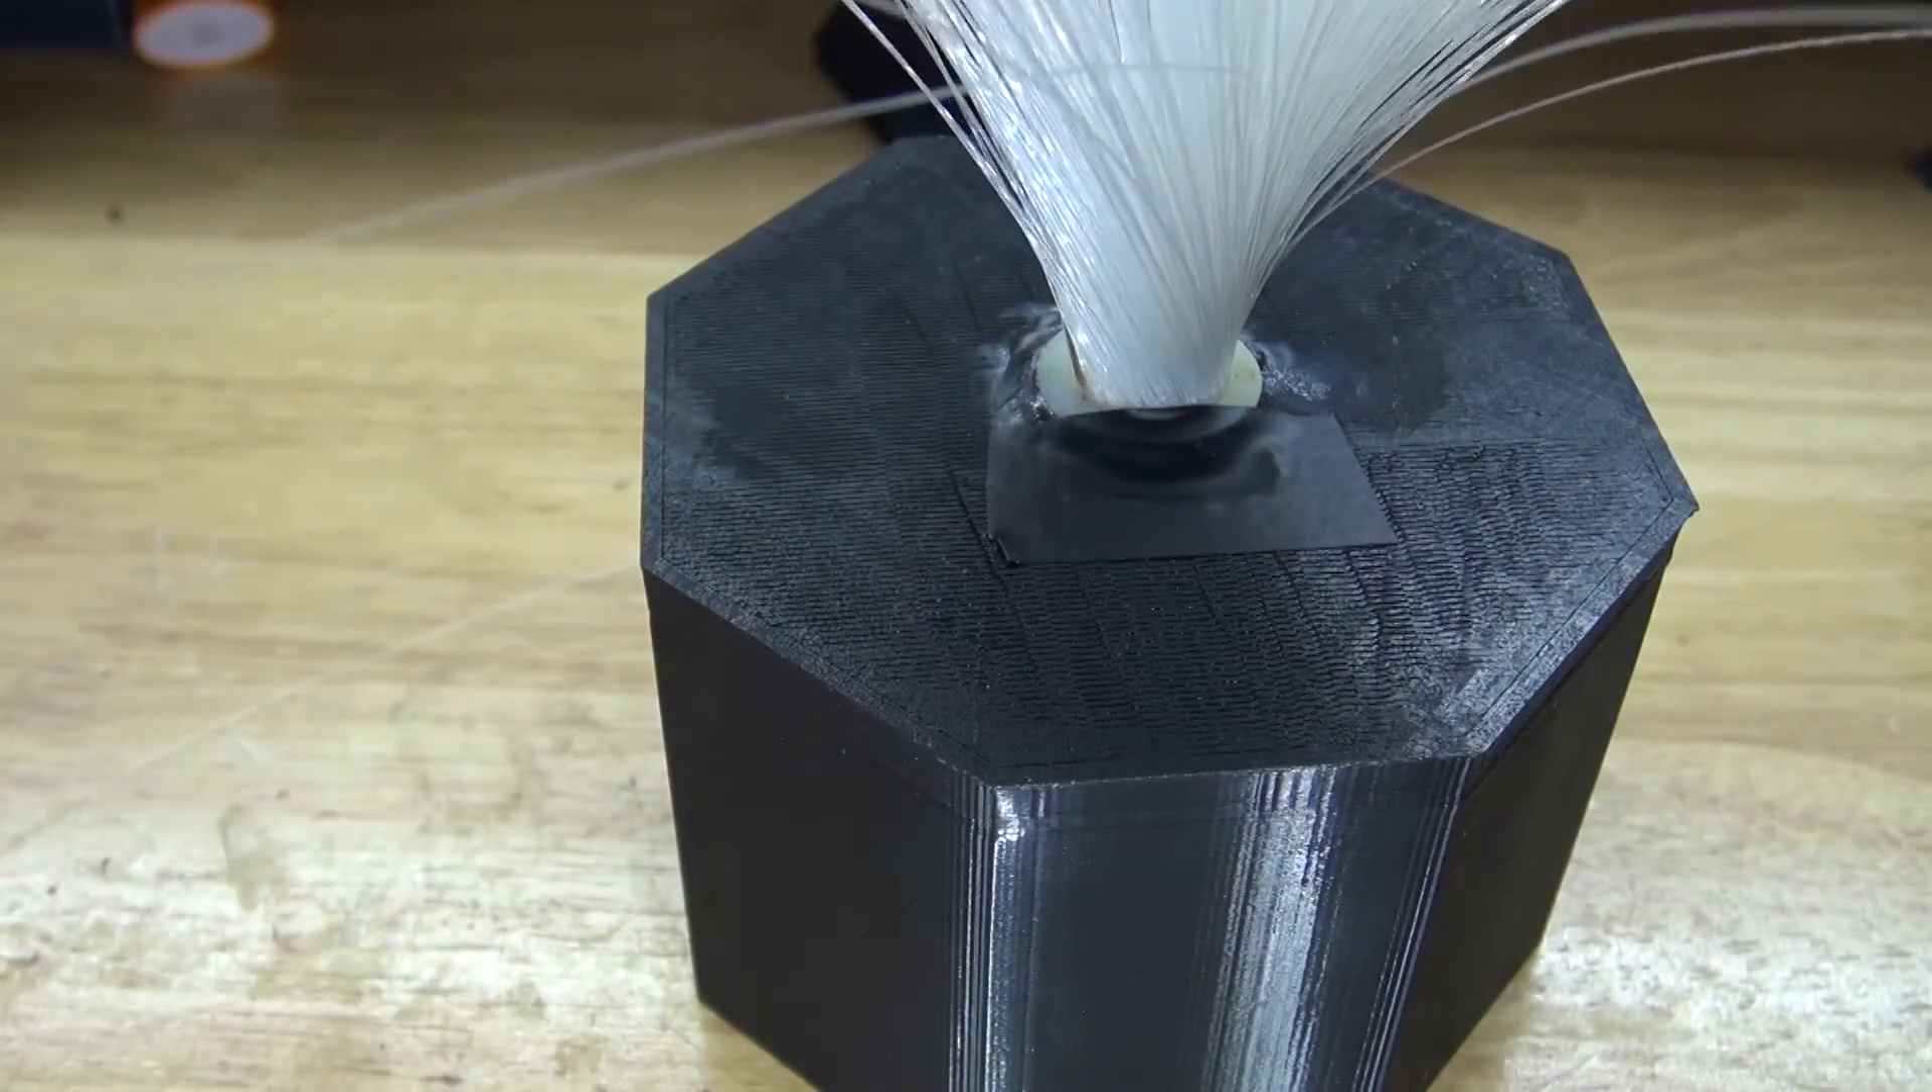The tape is now covering that little hole and the fiber optic cables are now glued into place.